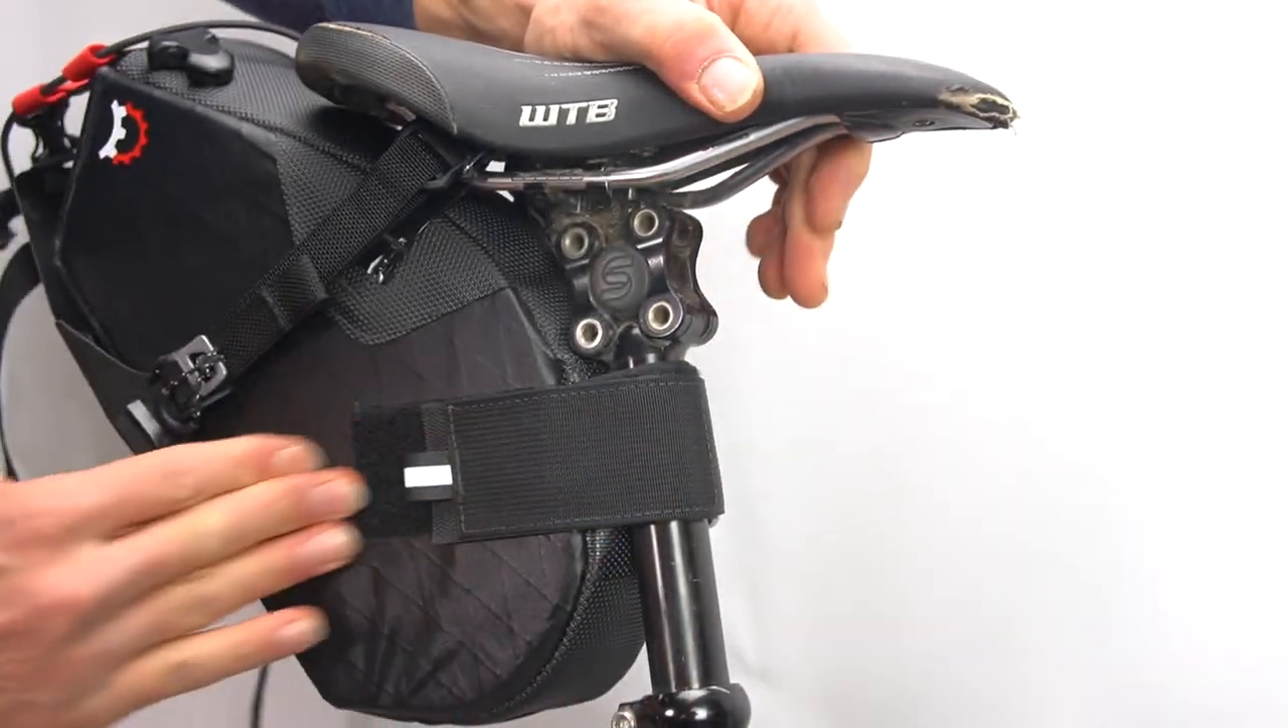Now the holster is mounted on your bike and you're ready to start packing.